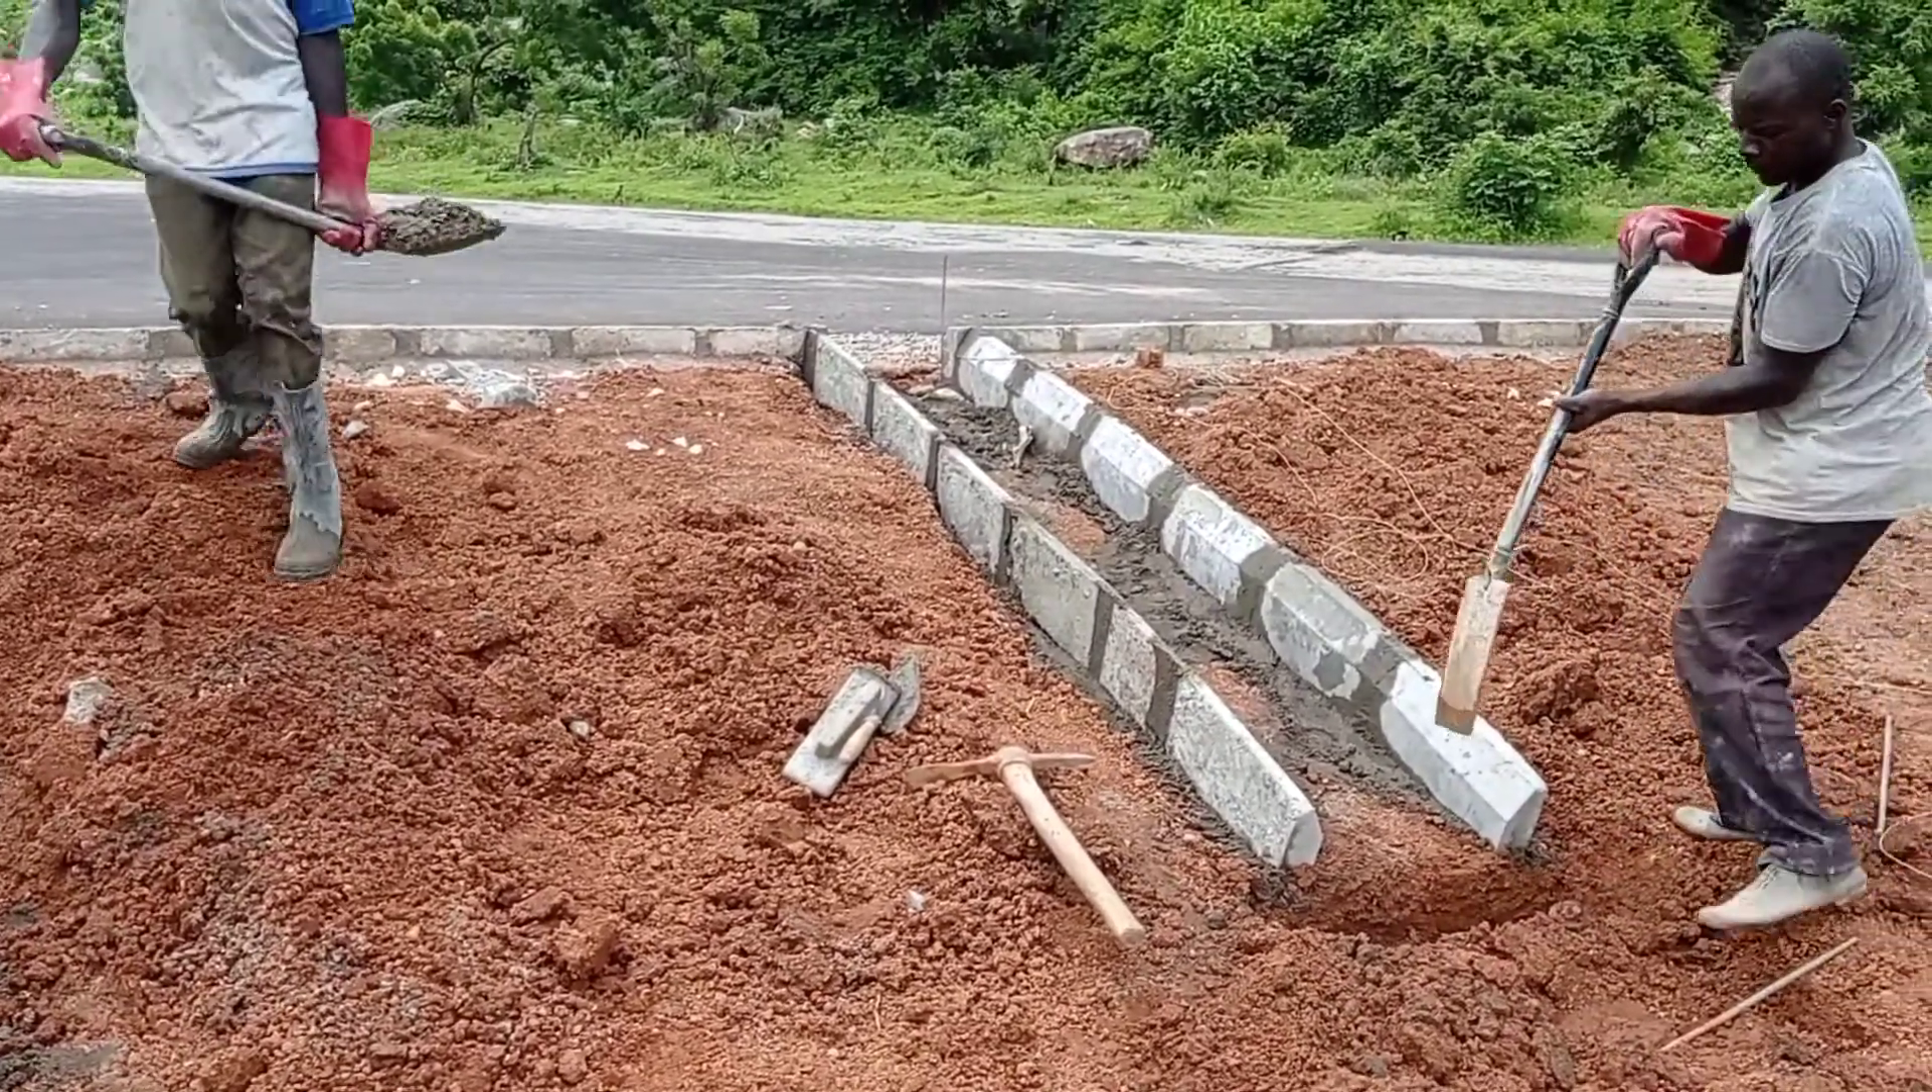Here you can see that these curb stones have been placed.